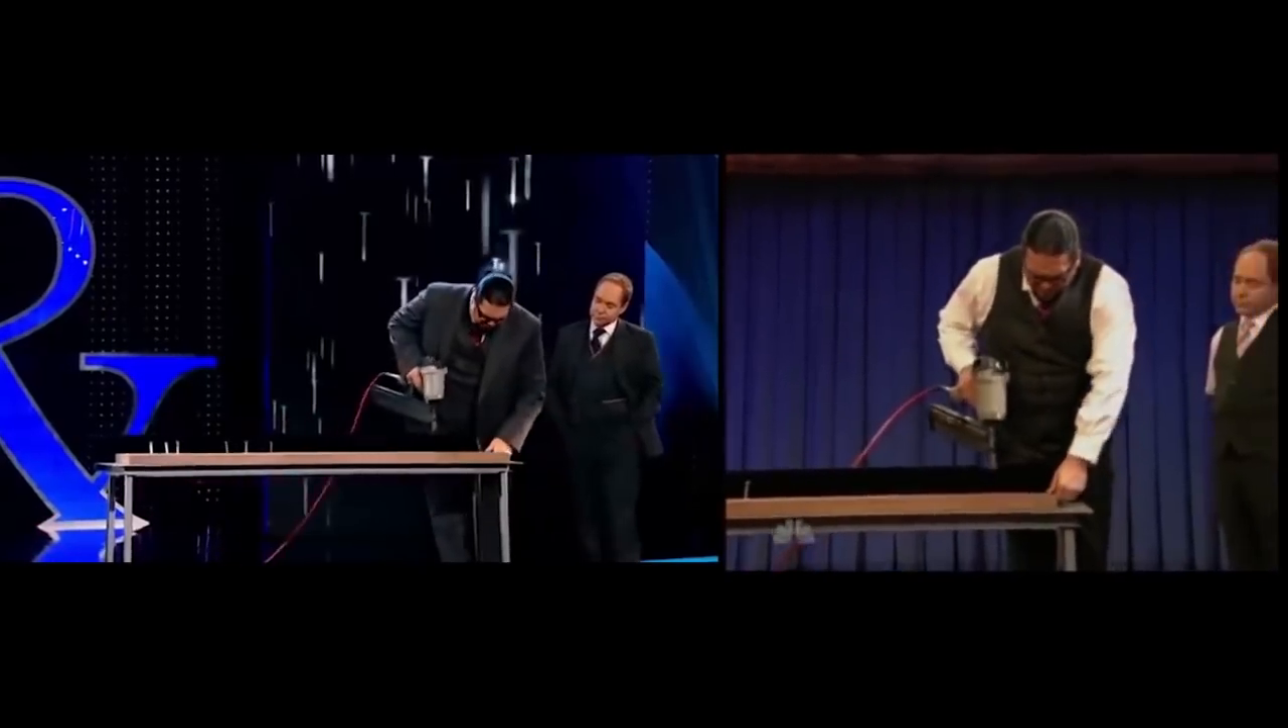The nails stick out a little bit.